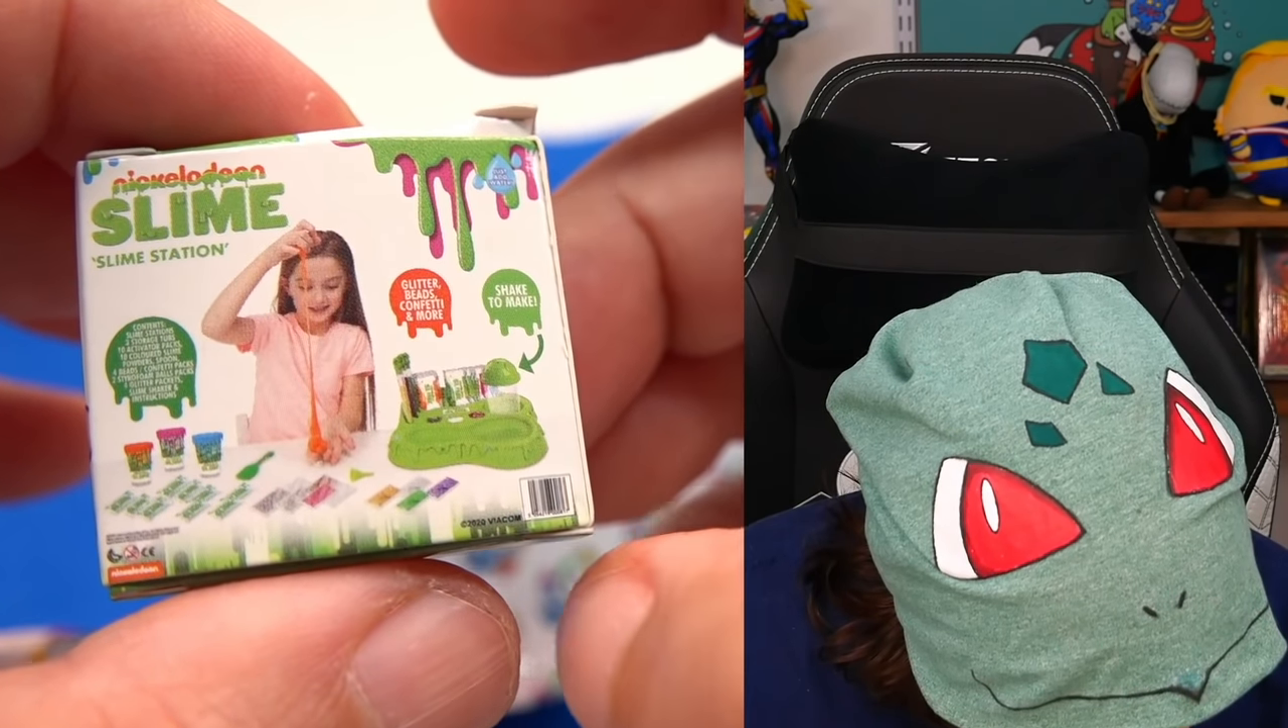And the box is a little weird. It's not closing properly.